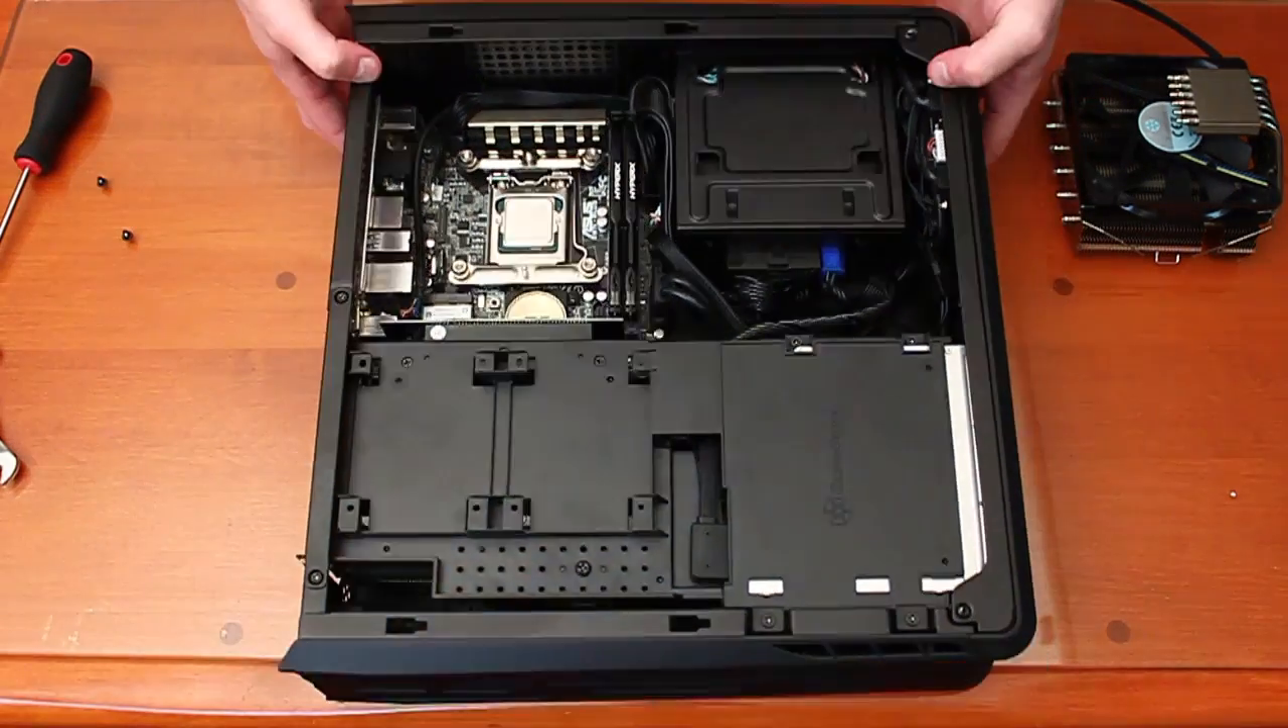The last thing we really have to do here is go on ahead and install the cooler.